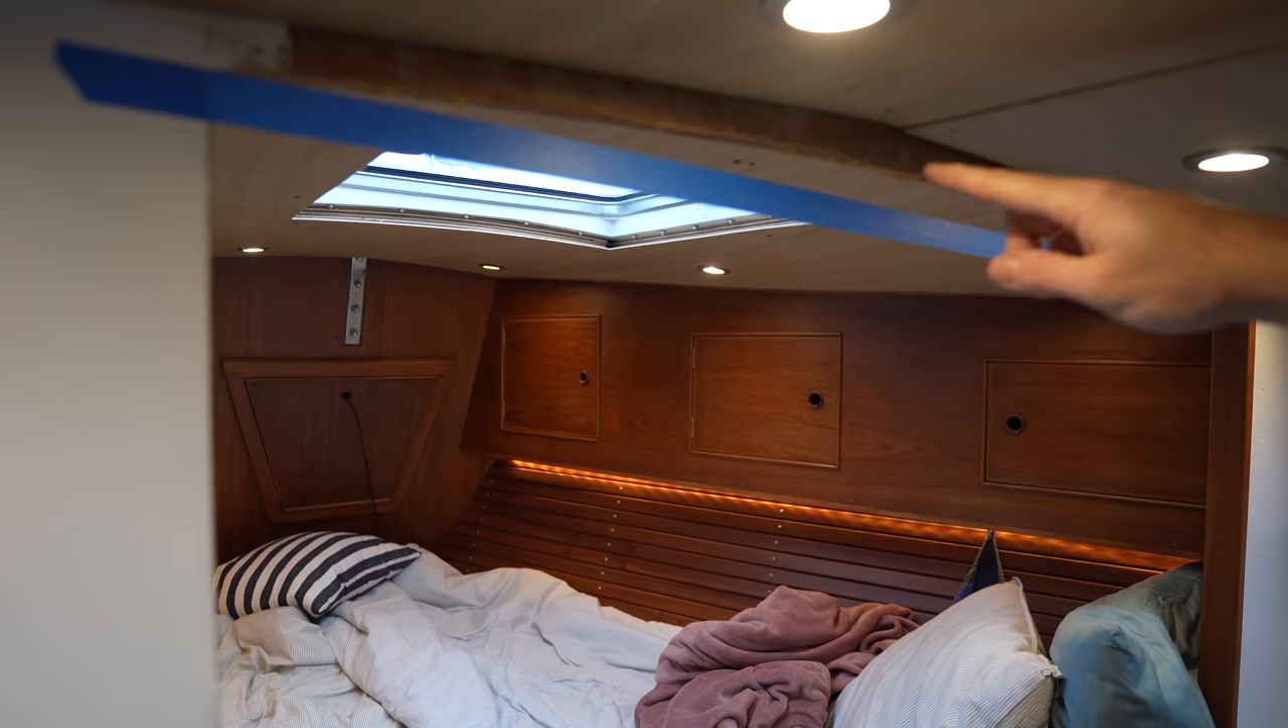We need a bit of curved trim that's going to be a fun challenge to cover up this bit of plywood that's poking out up here.